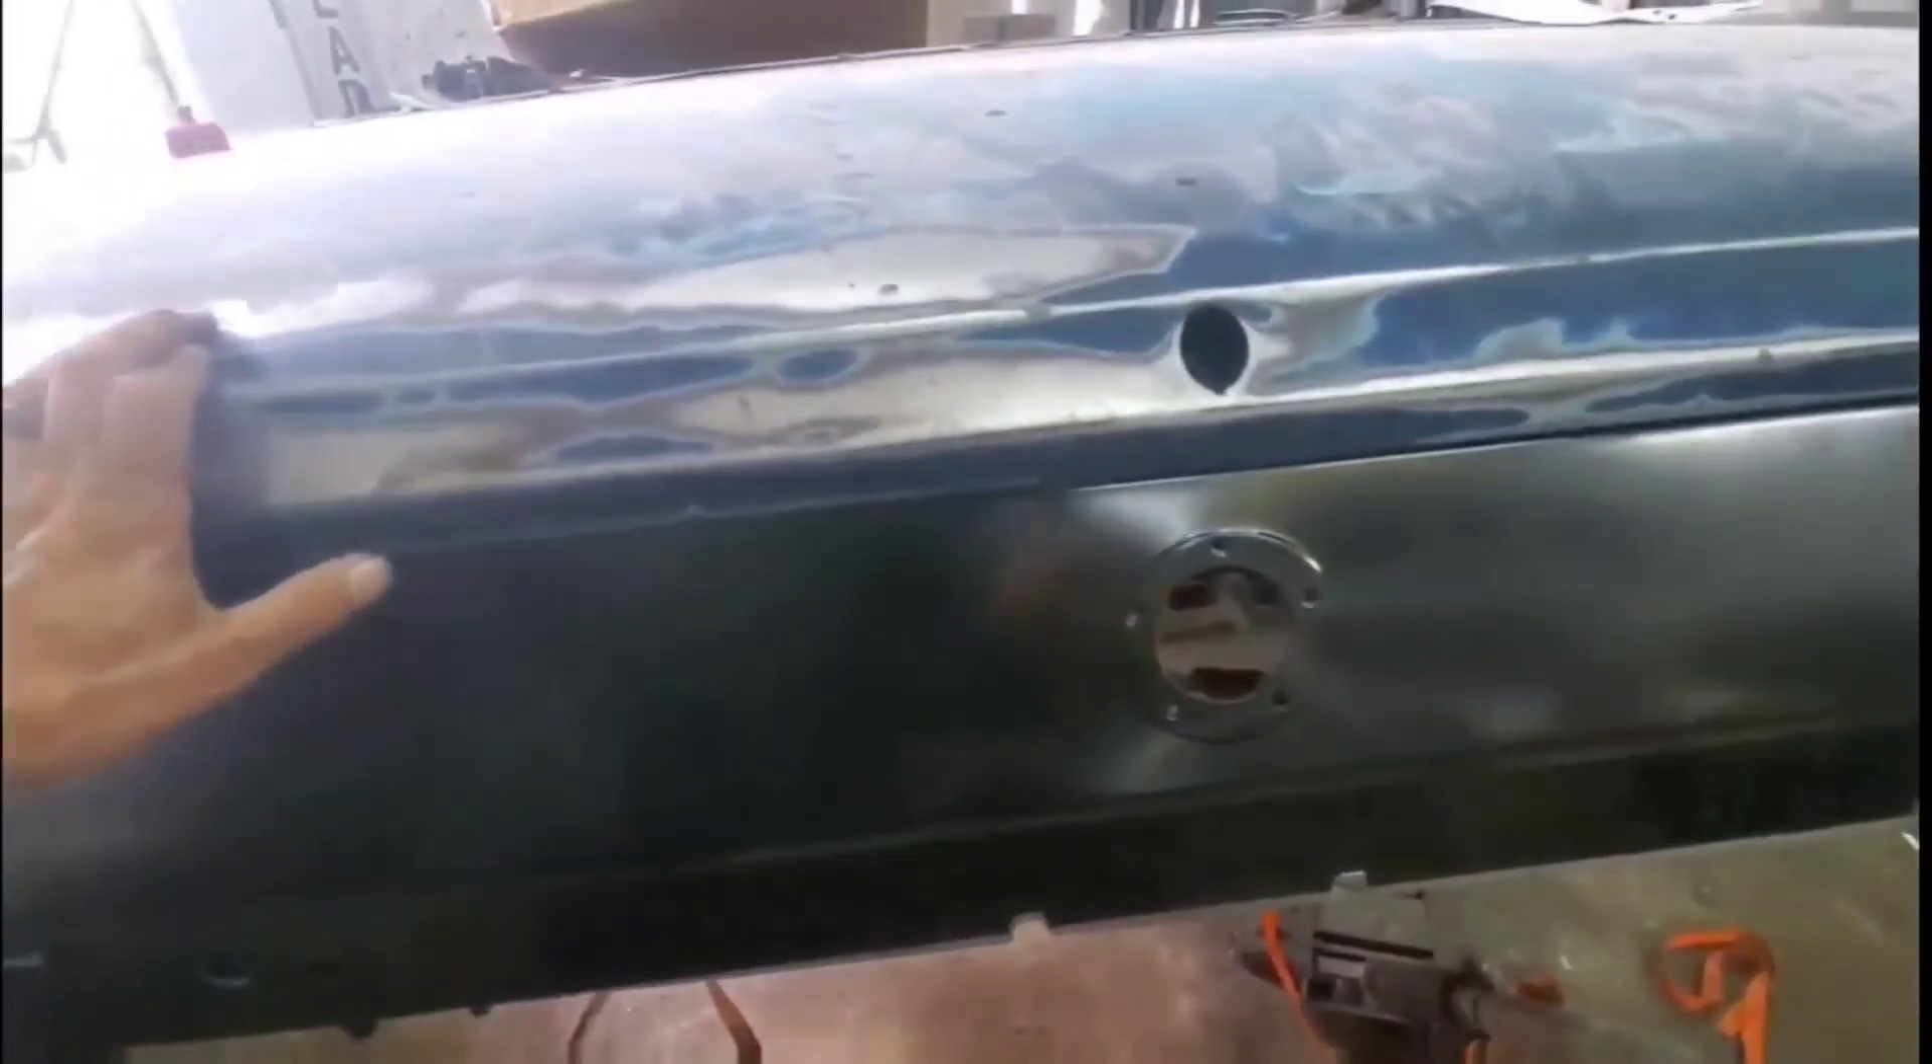The, uh, keyhole and the gas tank are just about centered.